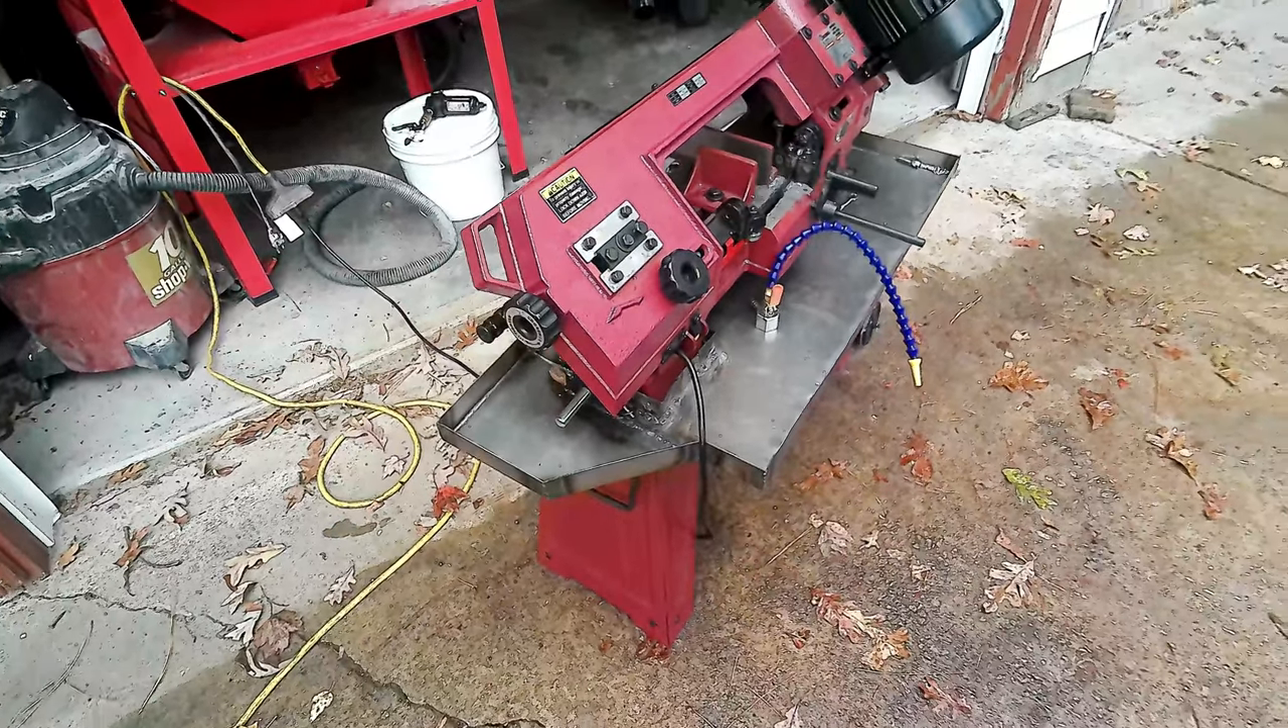All right guys so as you can see we got the pan all fabbed up and attached to the saw.